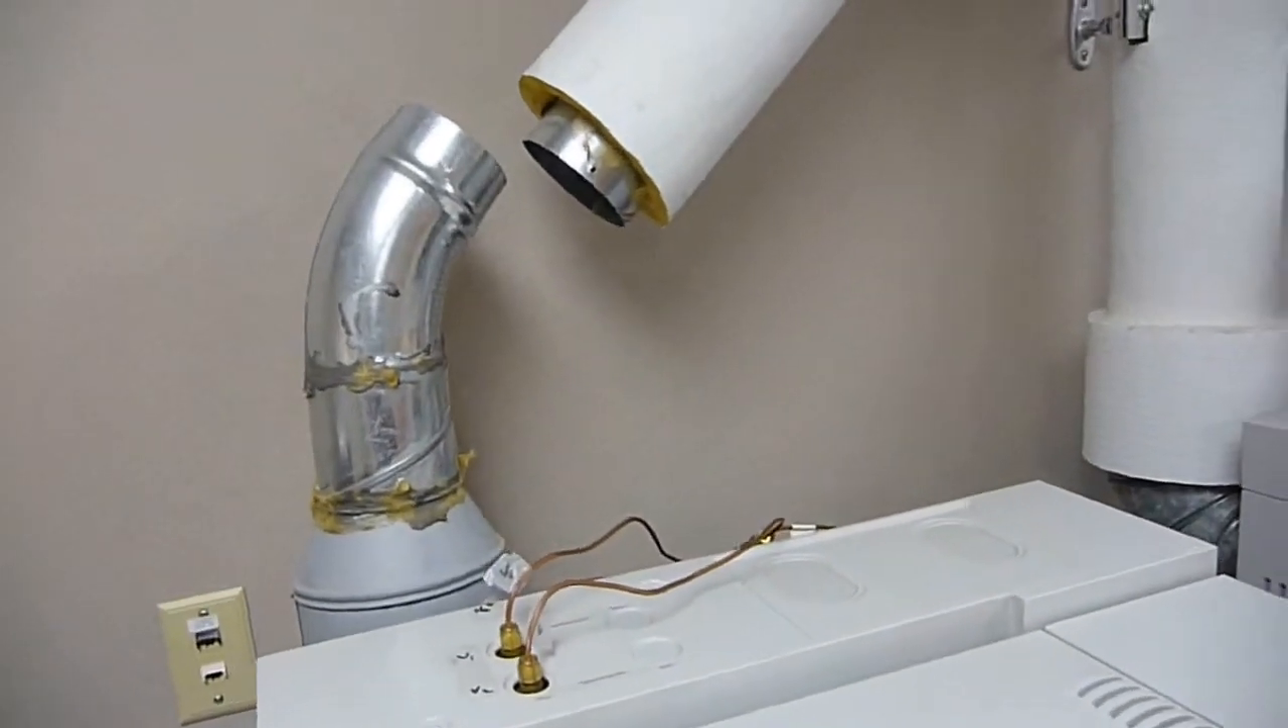This is the existing oven hot air deflector exhaust, partially disassembled and with a, with a gap here.